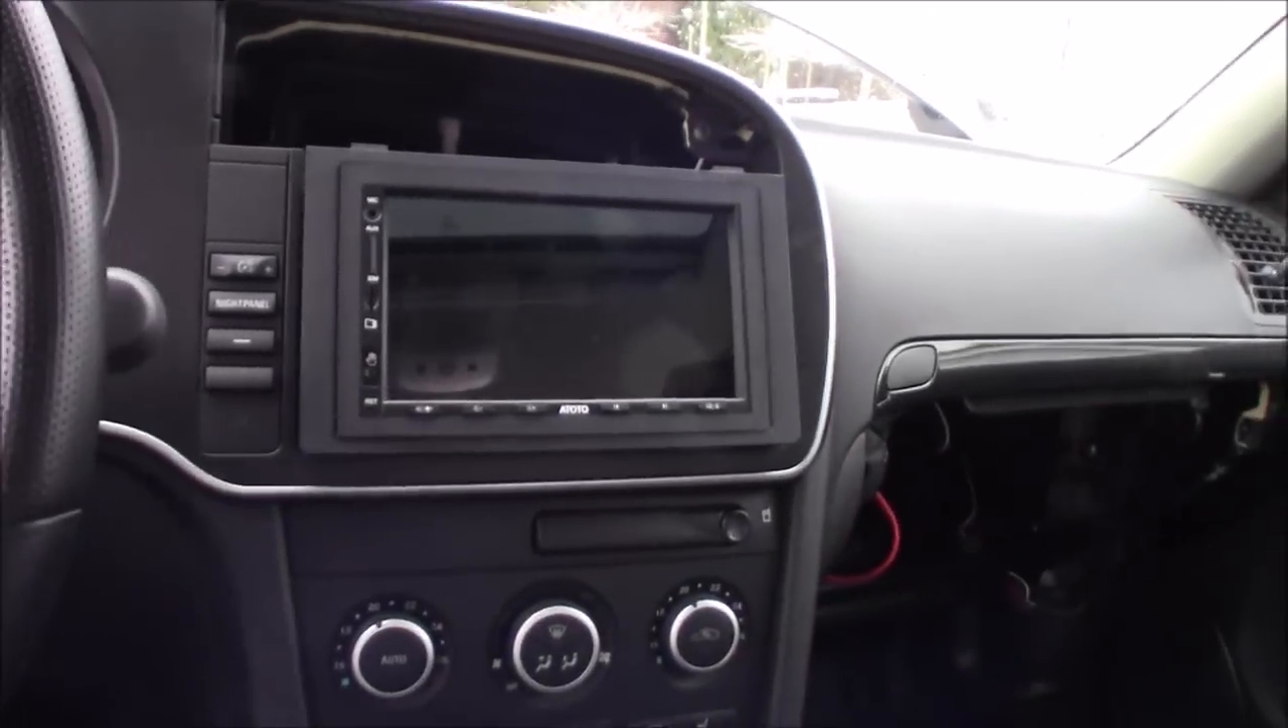So the unit came out really good. It sits so flush and looks really nice. Of course now it's not fully bolted in.